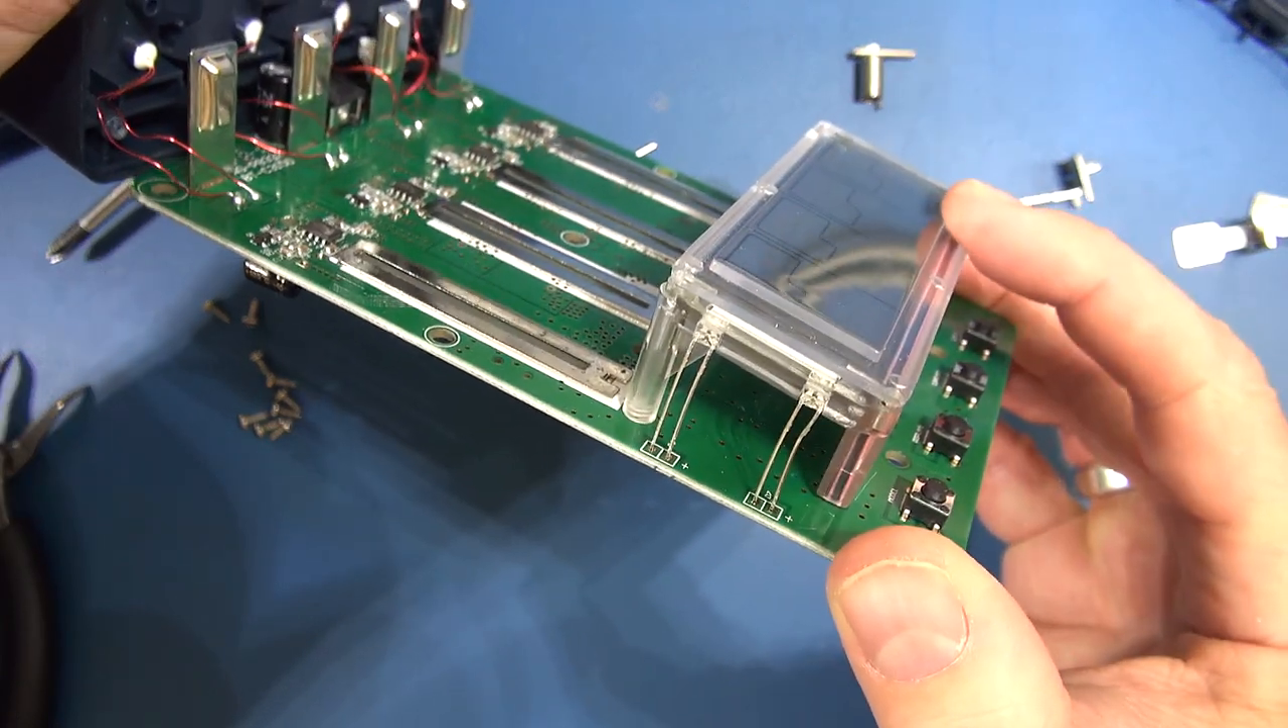The actual LCD display as you can see is mounted. It's got these connectors coming up. It's nice and sturdy on the board.